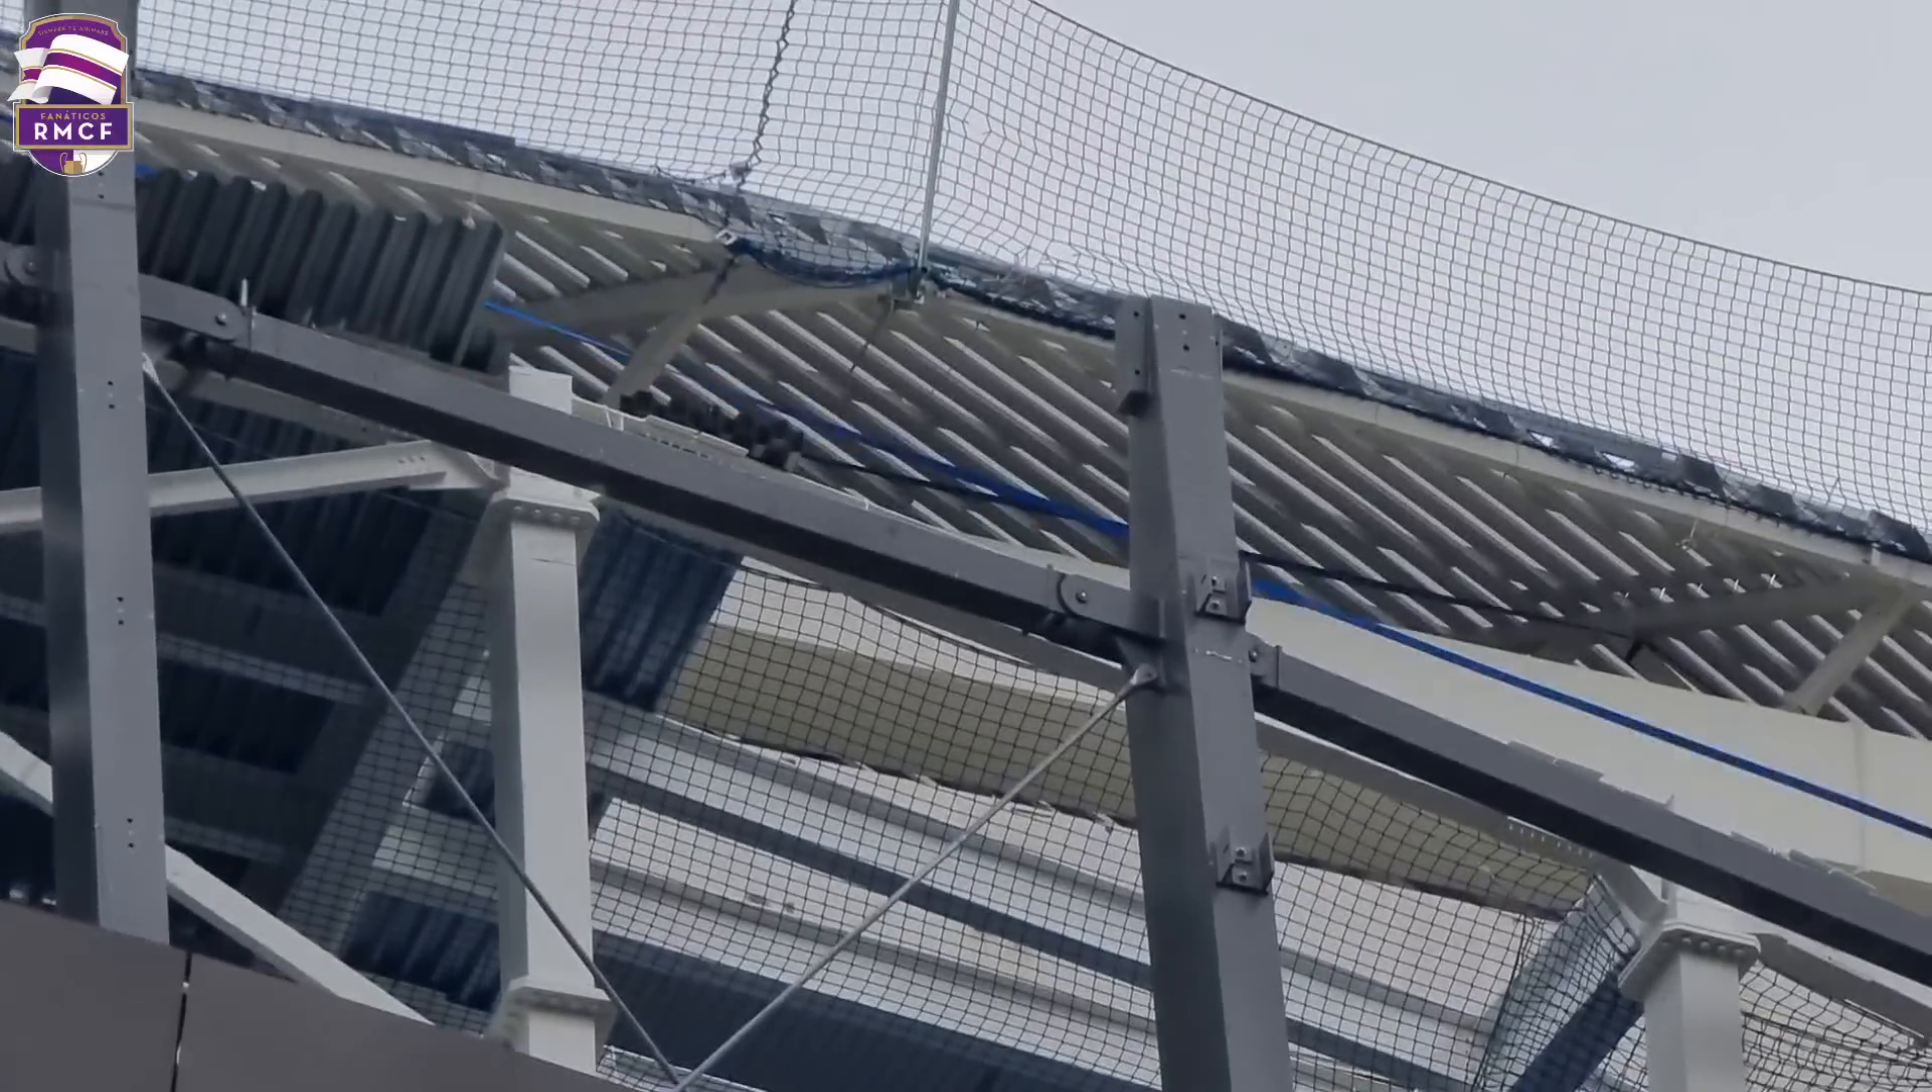Ahí podéis ver toda la malla anticaídas colocada.